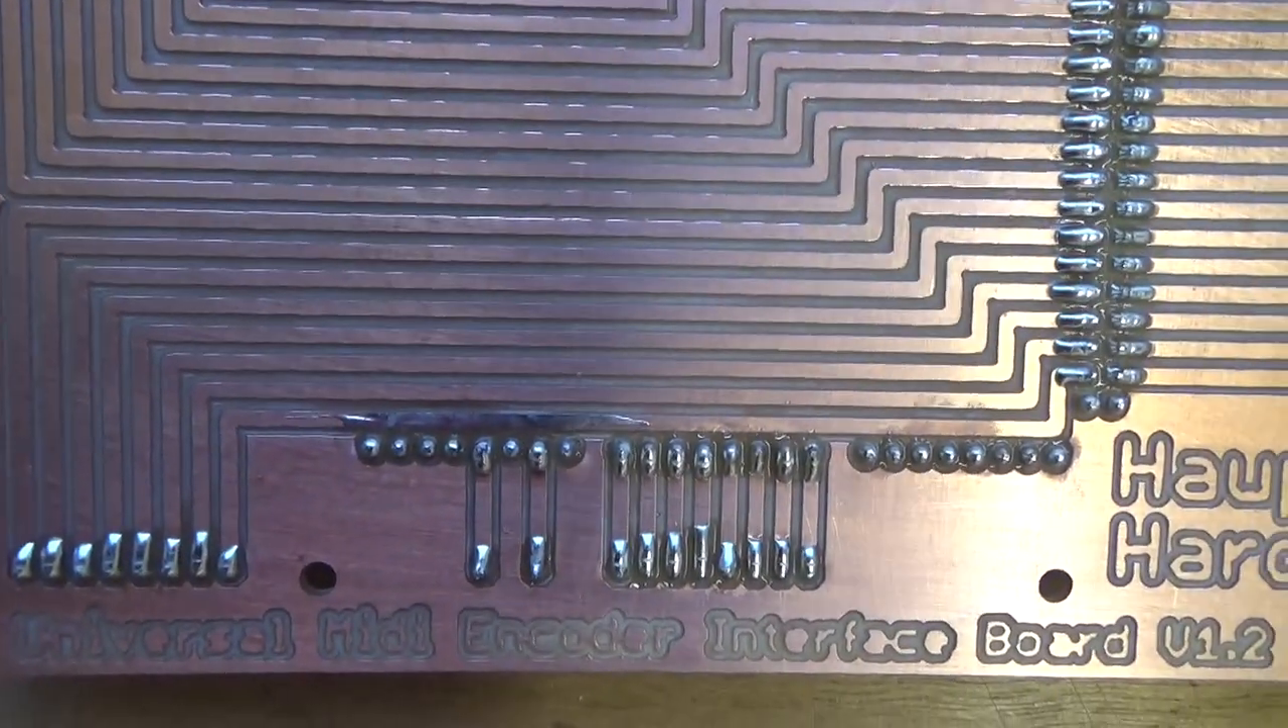Okay so I've finished soldering all the pins together that's what it looks like the finished article.